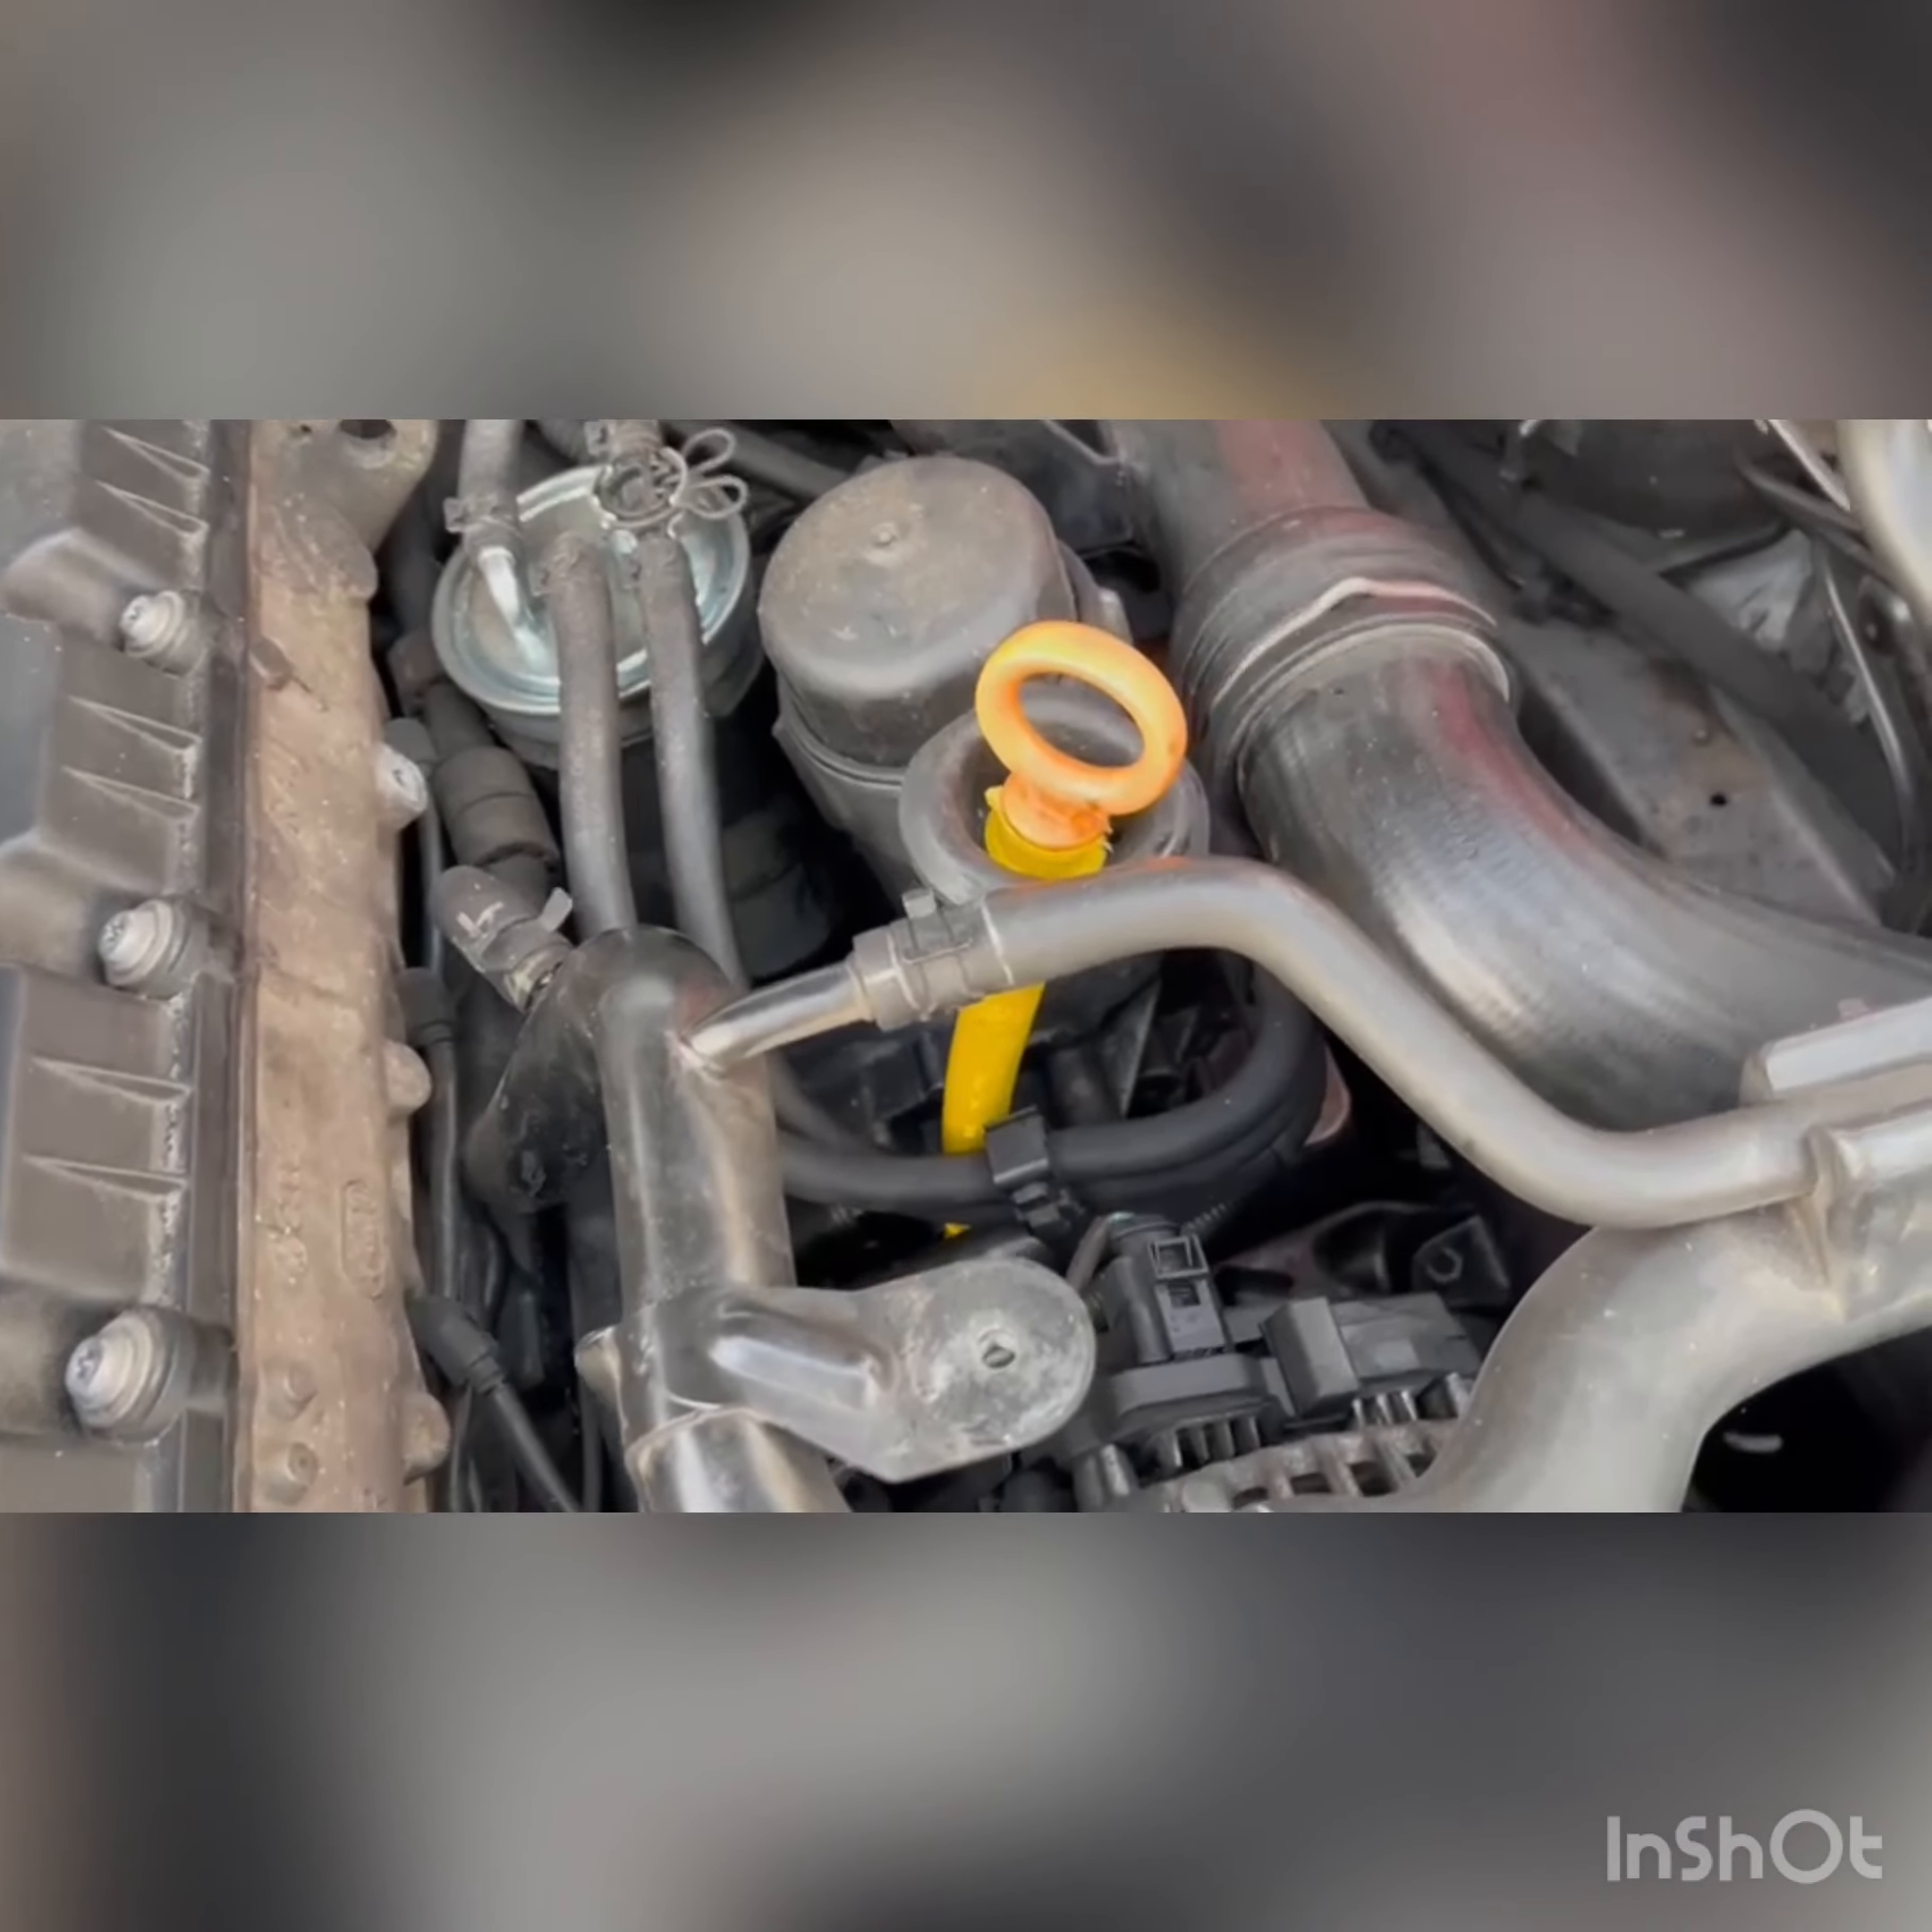جی یہ ڈیپ سٹک فینل ہم نے لگا دی ہے۔